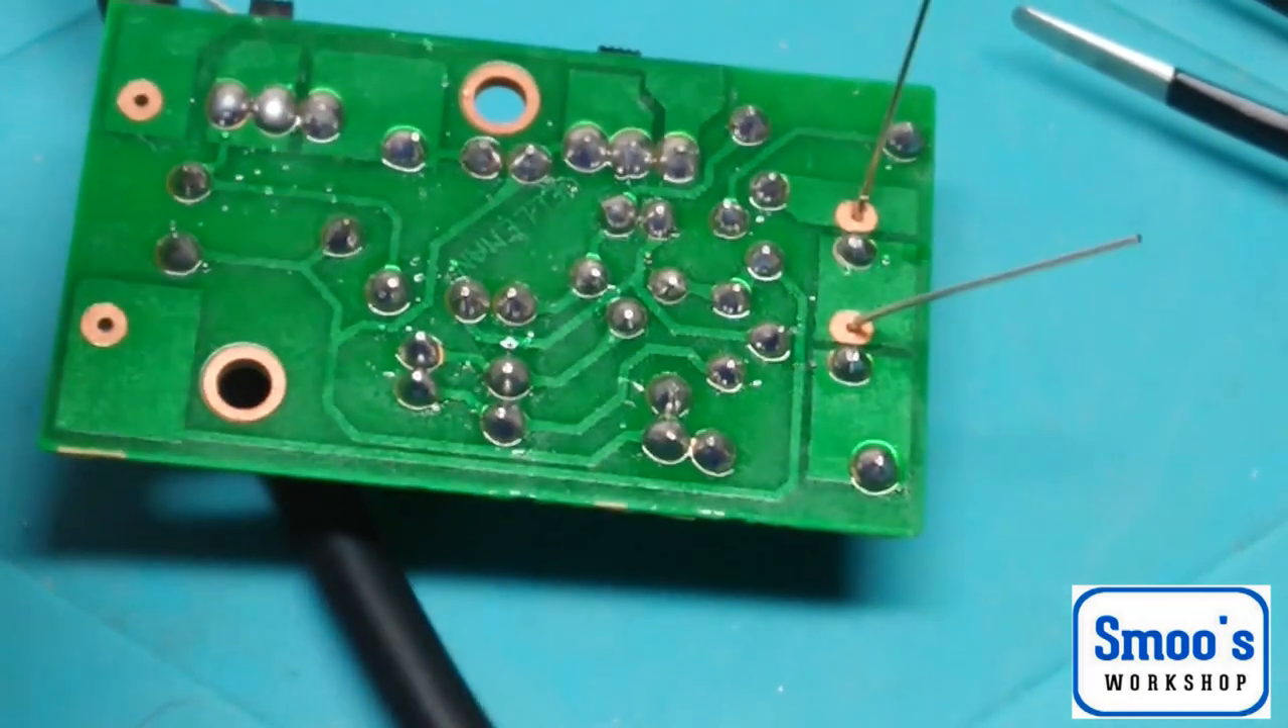Almost there, there's only two more solder connections.